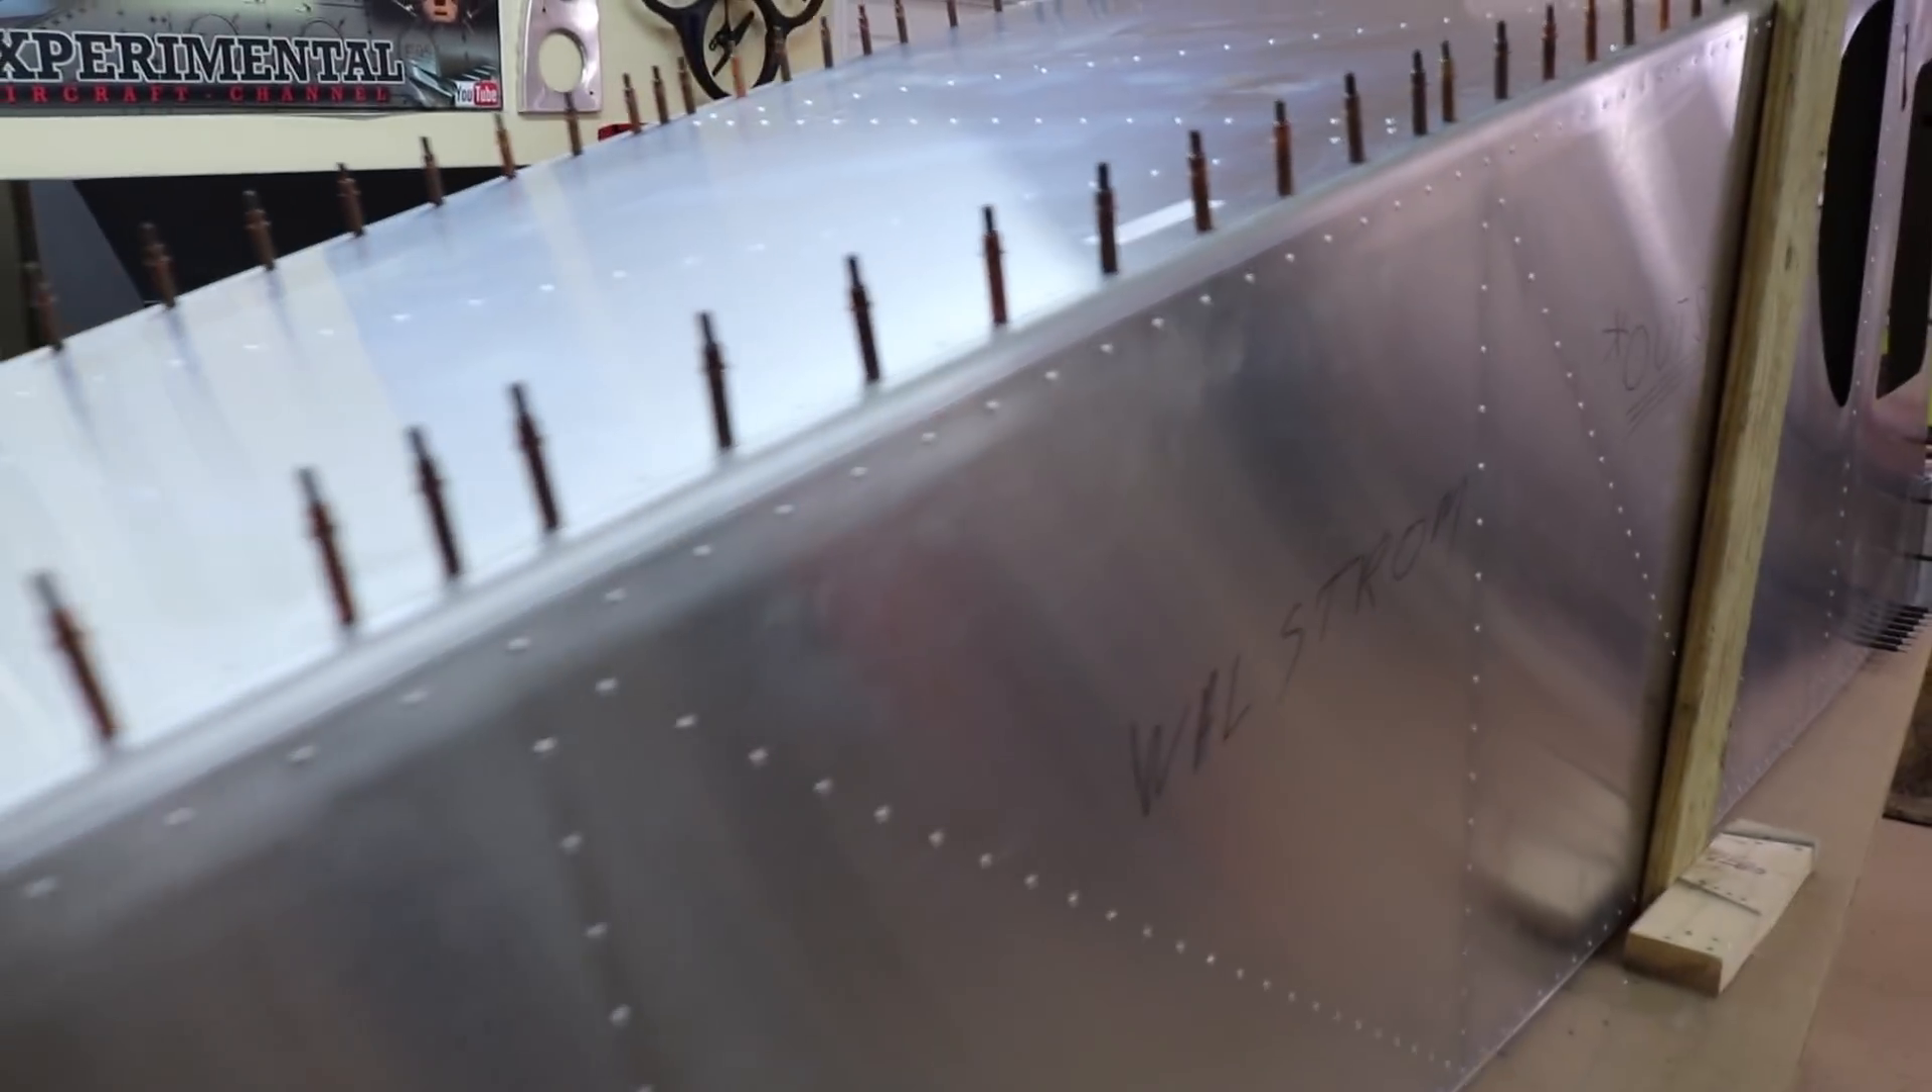Uh, the only thing remaining really is the top, the top skin to be riveted on the edges.